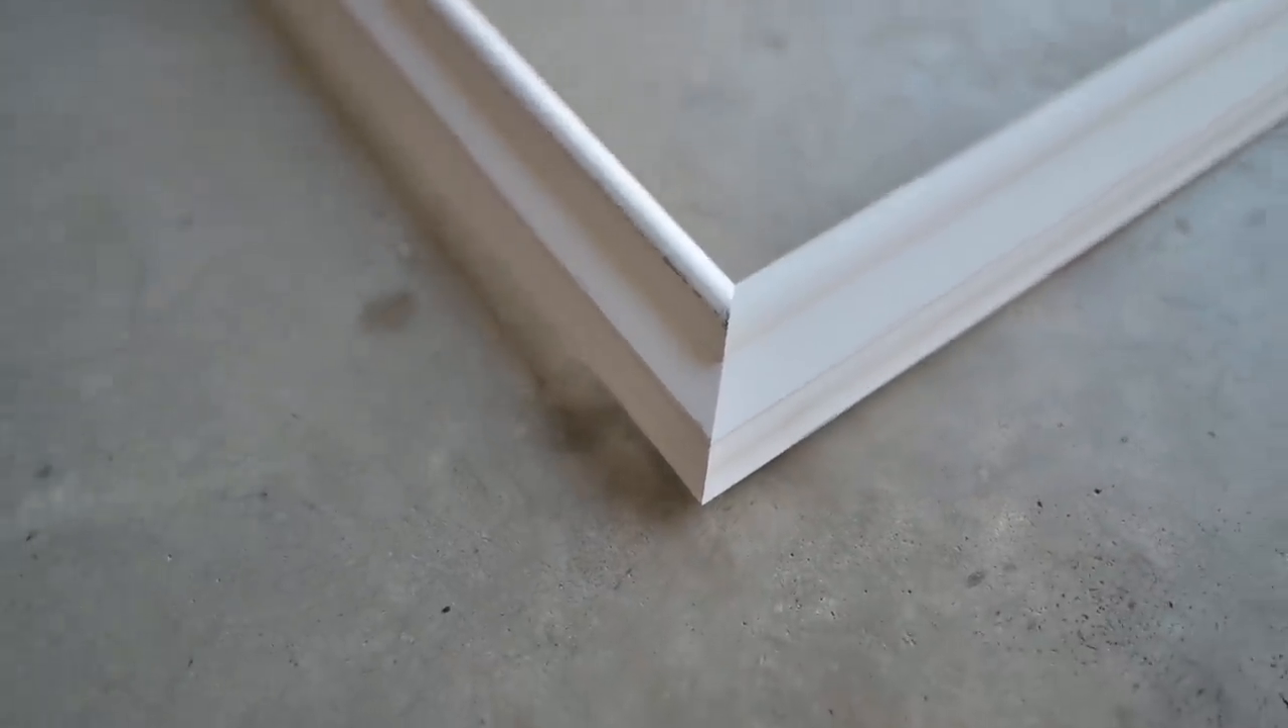There you have it. Nice clean CA glued joint together.